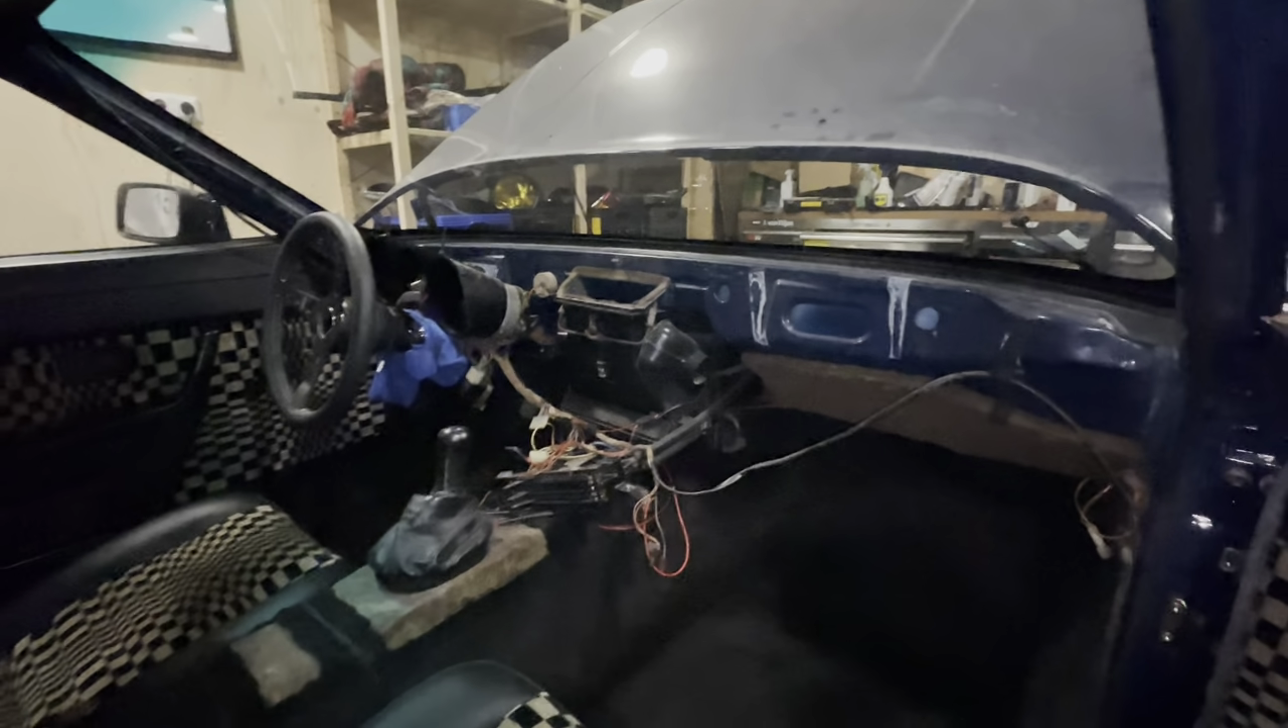As you see, I still don't have a dashboard in there.